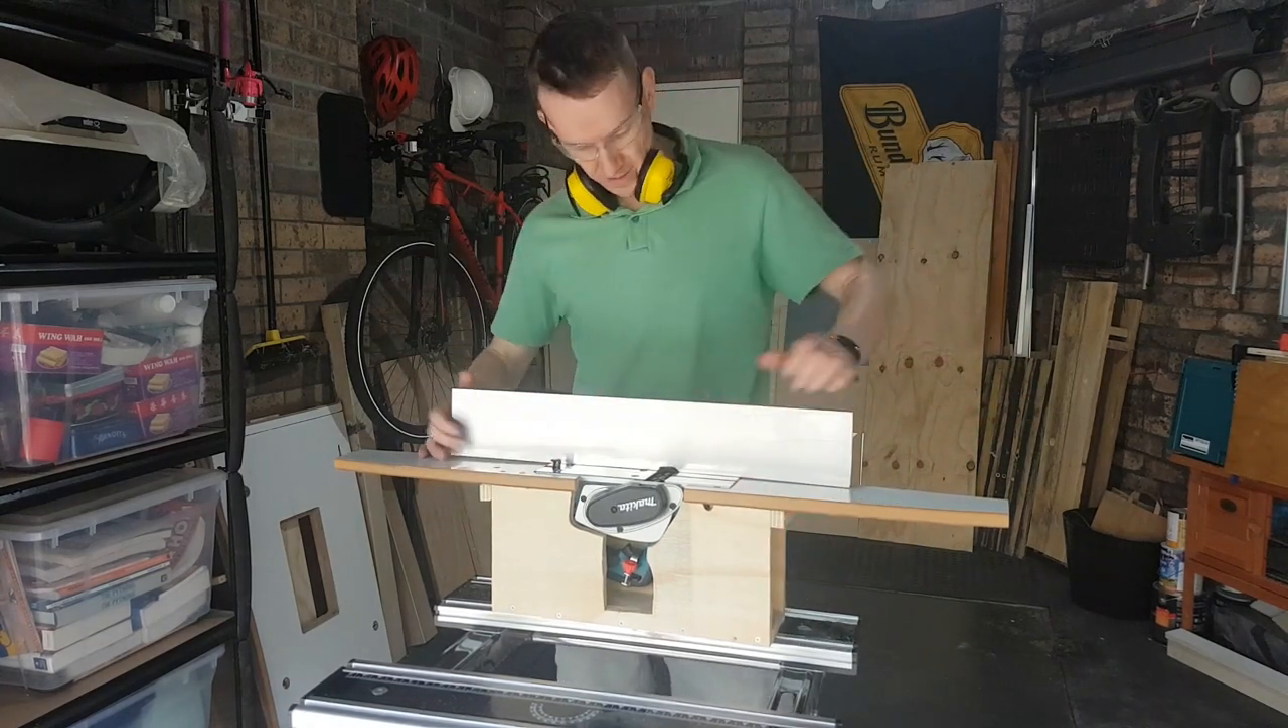Planer's in place.